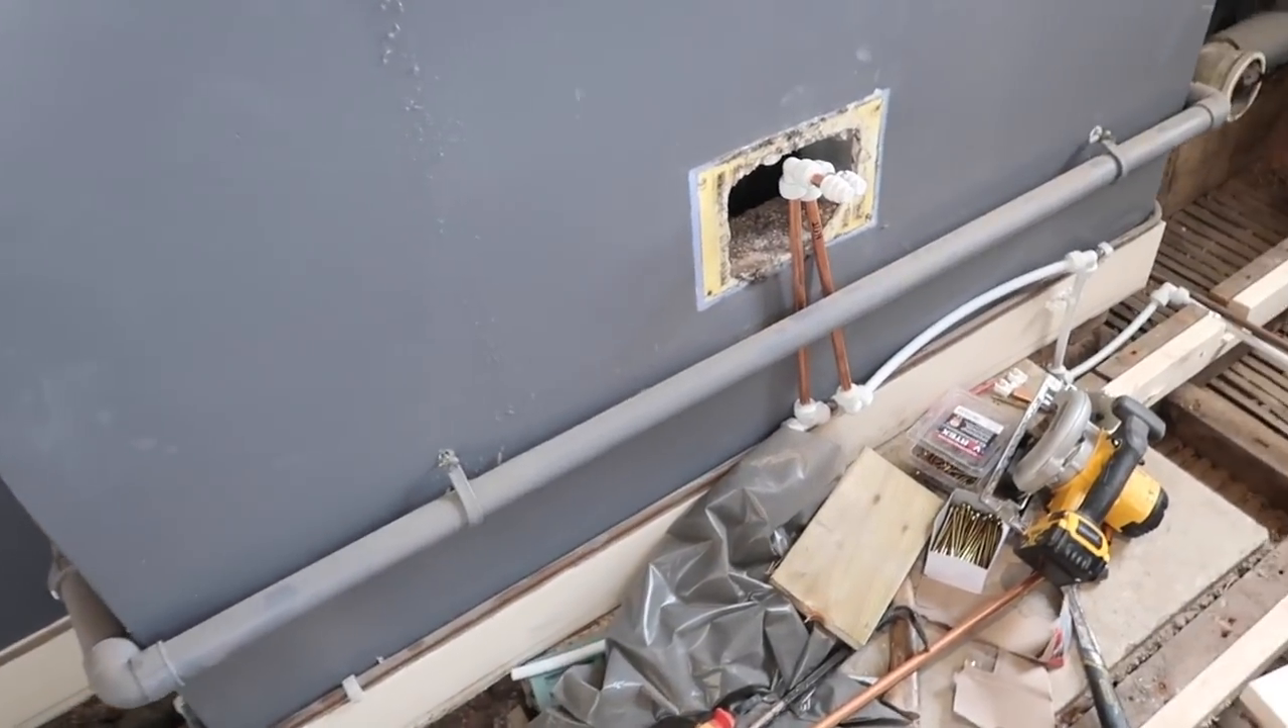Pipes are in here ready for the sink and we tested out the sink today and I'm really pleased with how it's looking.